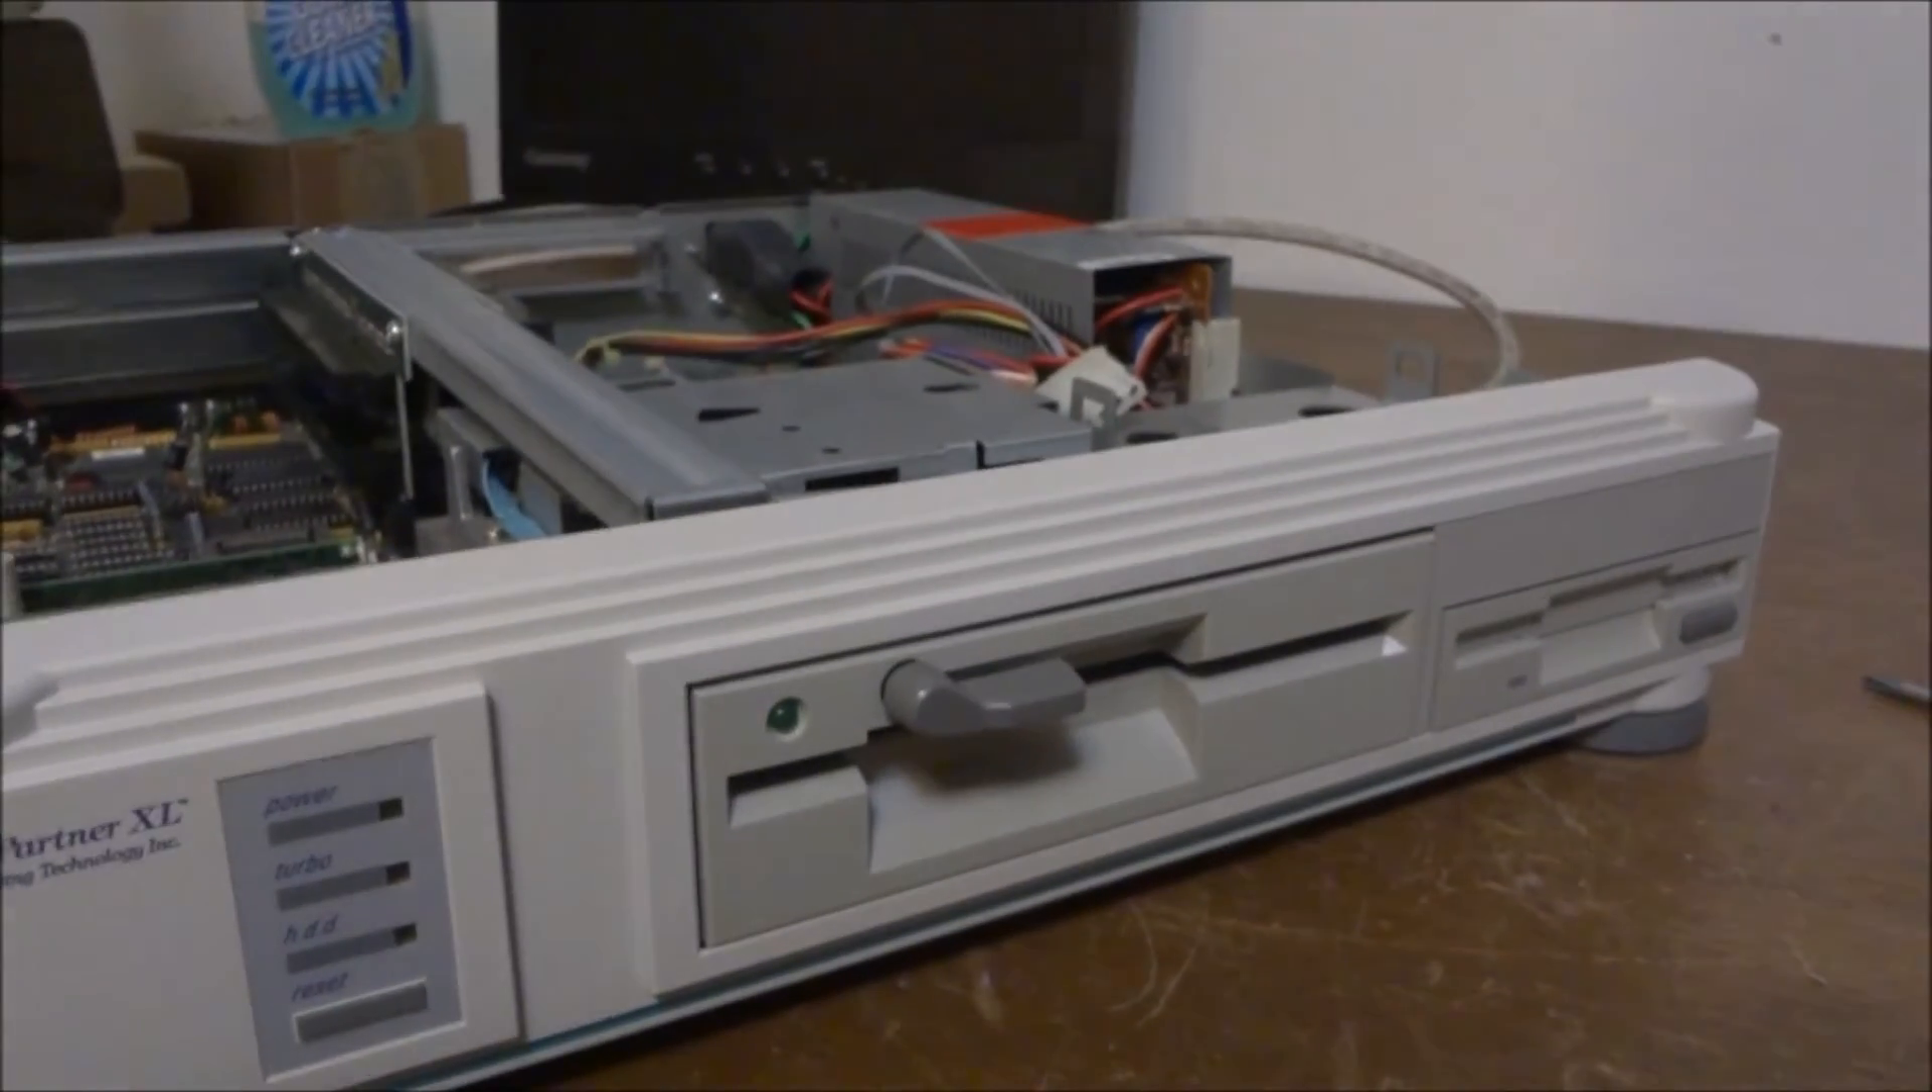Anyway i did get the front panel on and i think it looks pretty good.